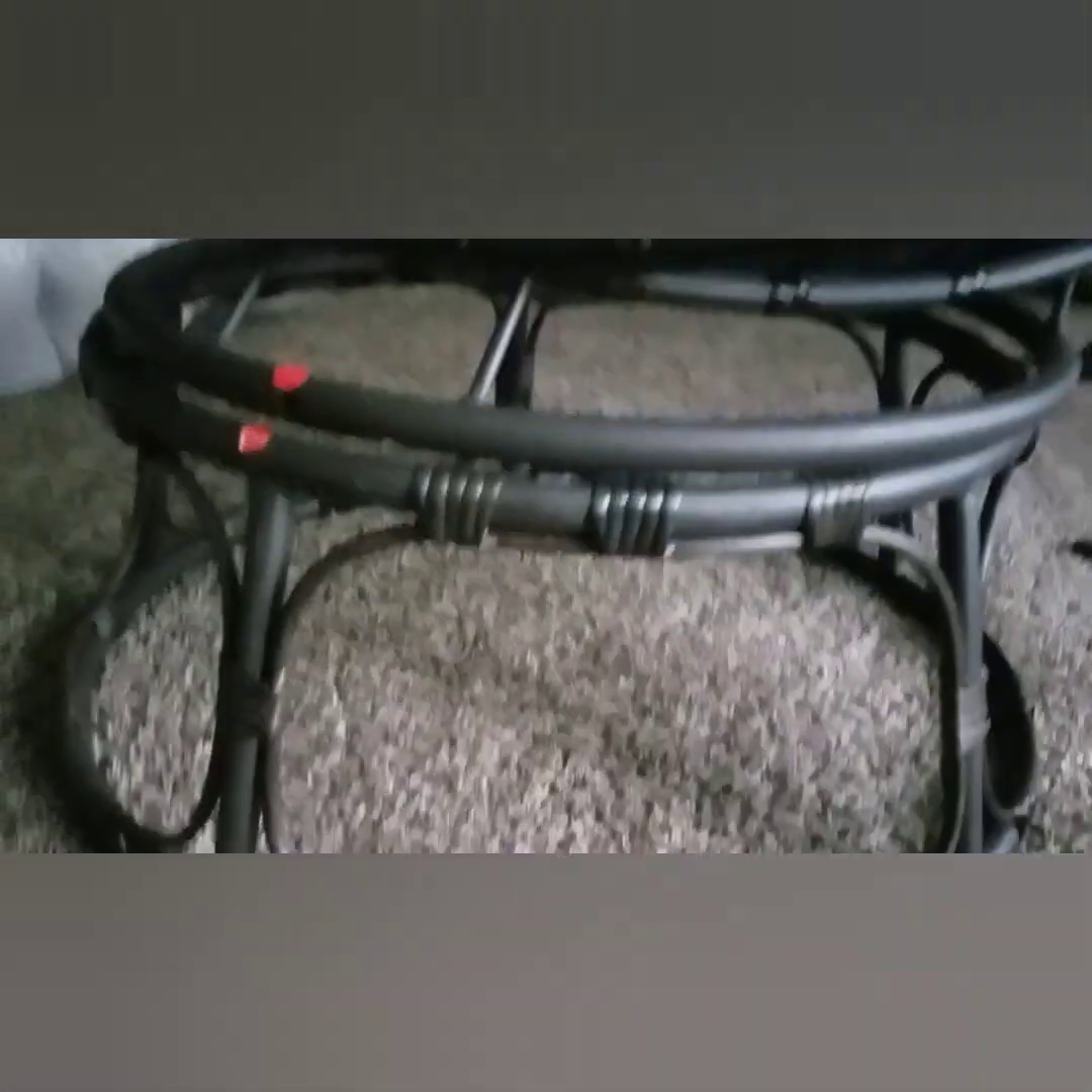So I just put this top piece on to this base and they say make sure these two red stickers are facing the same direction so if you already took them off, you might be doomed.